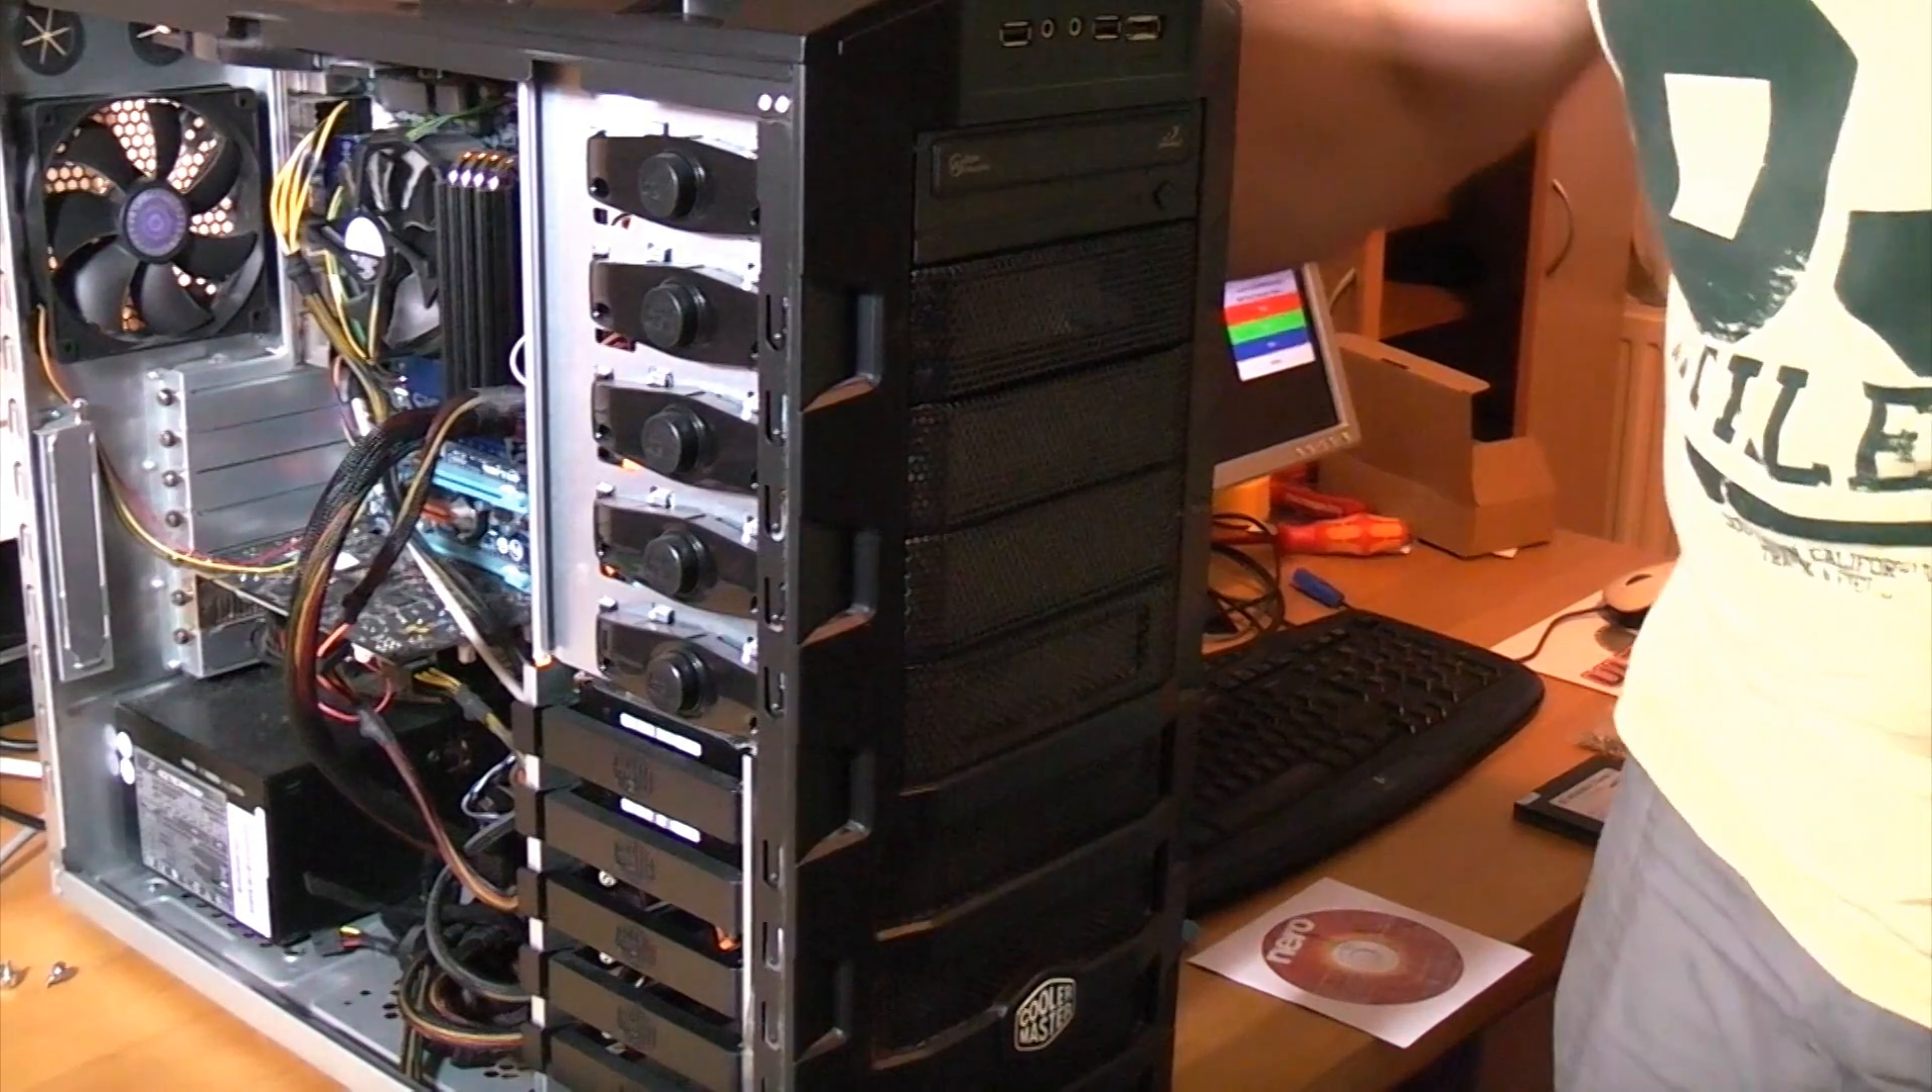I've already removed a side panel from the computer.